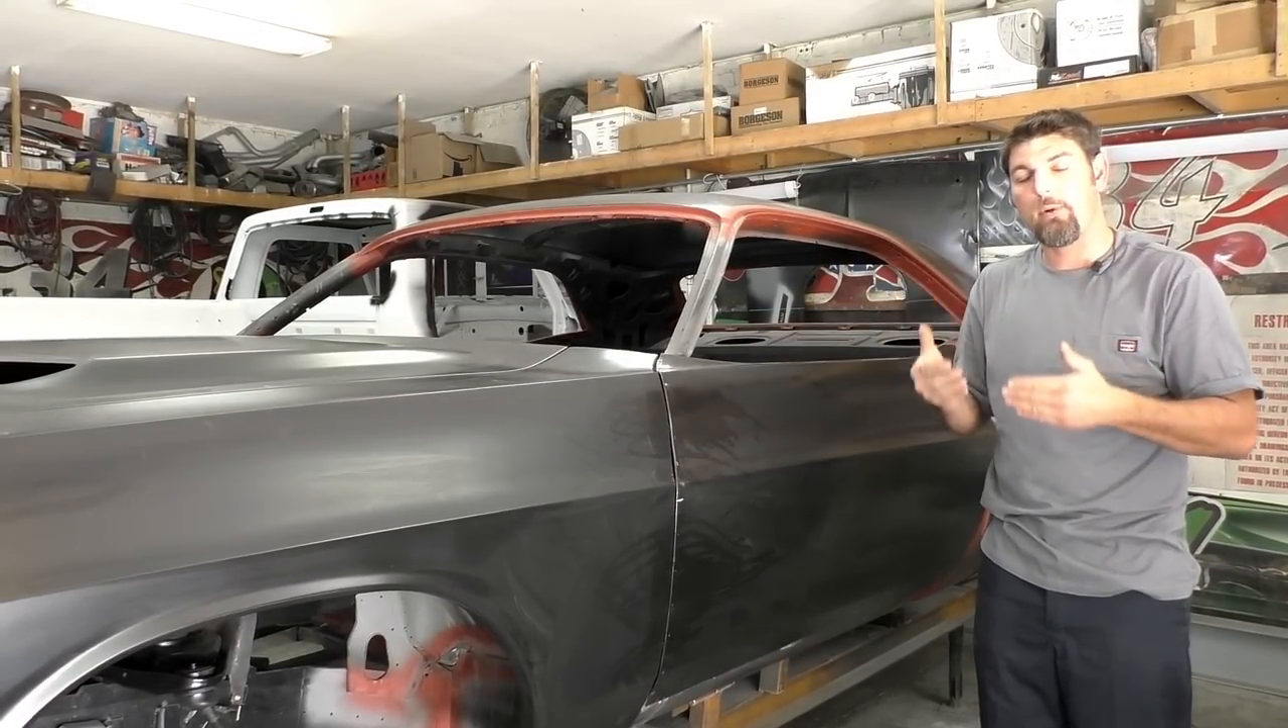This is also a Dynacorn door, and this is an AMD fender, so it's really good to see the two different parts really fit pretty well and flow pretty nice.